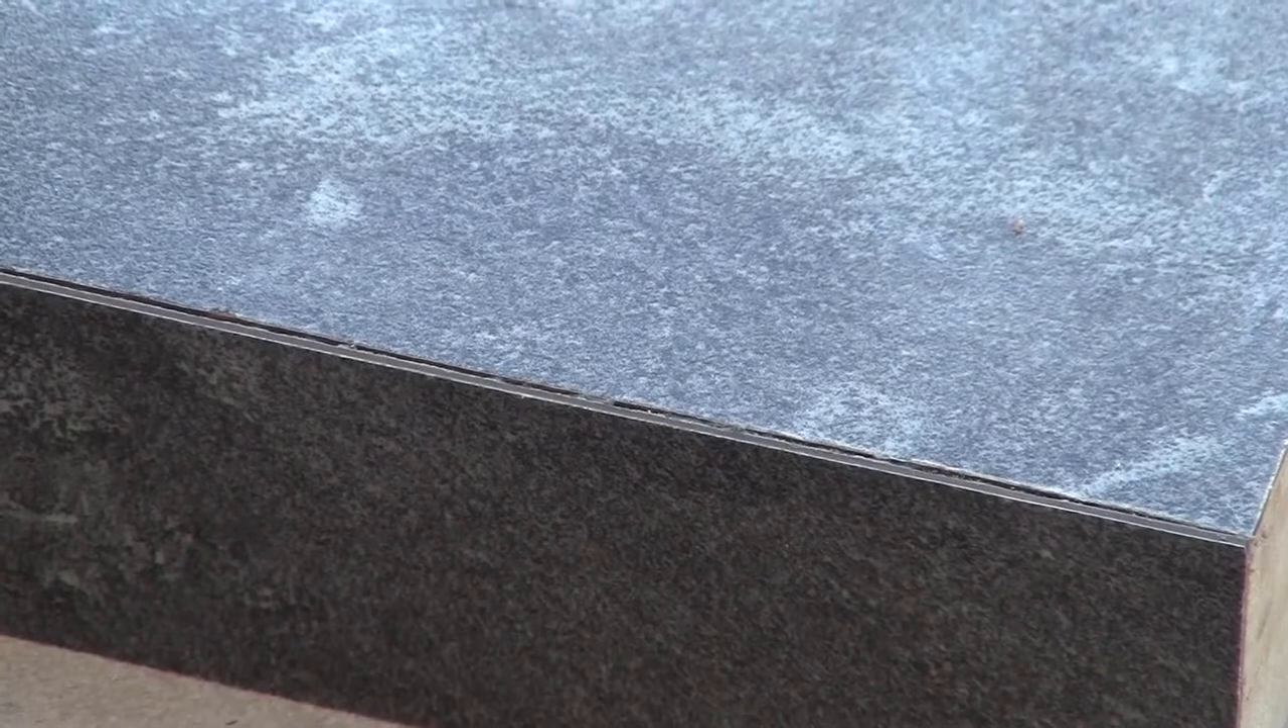I can see a little bit of a gap but it's not that noticeable it is kind of noticeable.